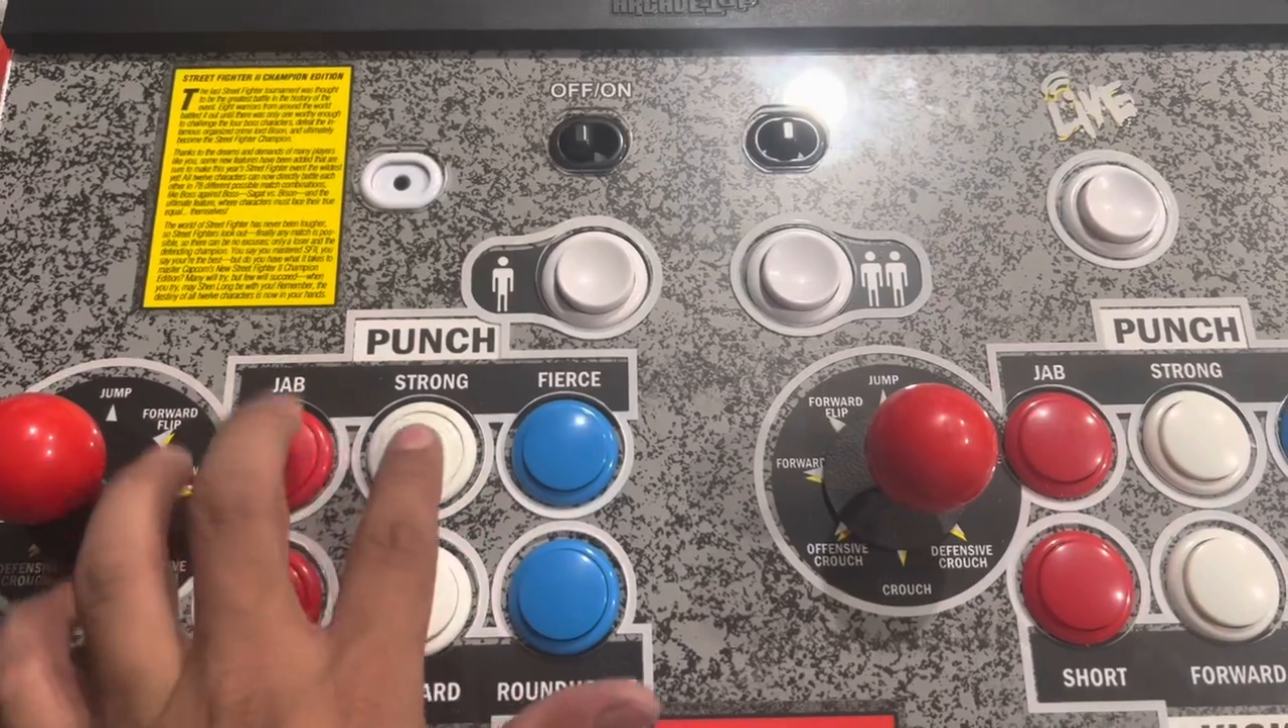All the buttons are in. Everything is looking good.